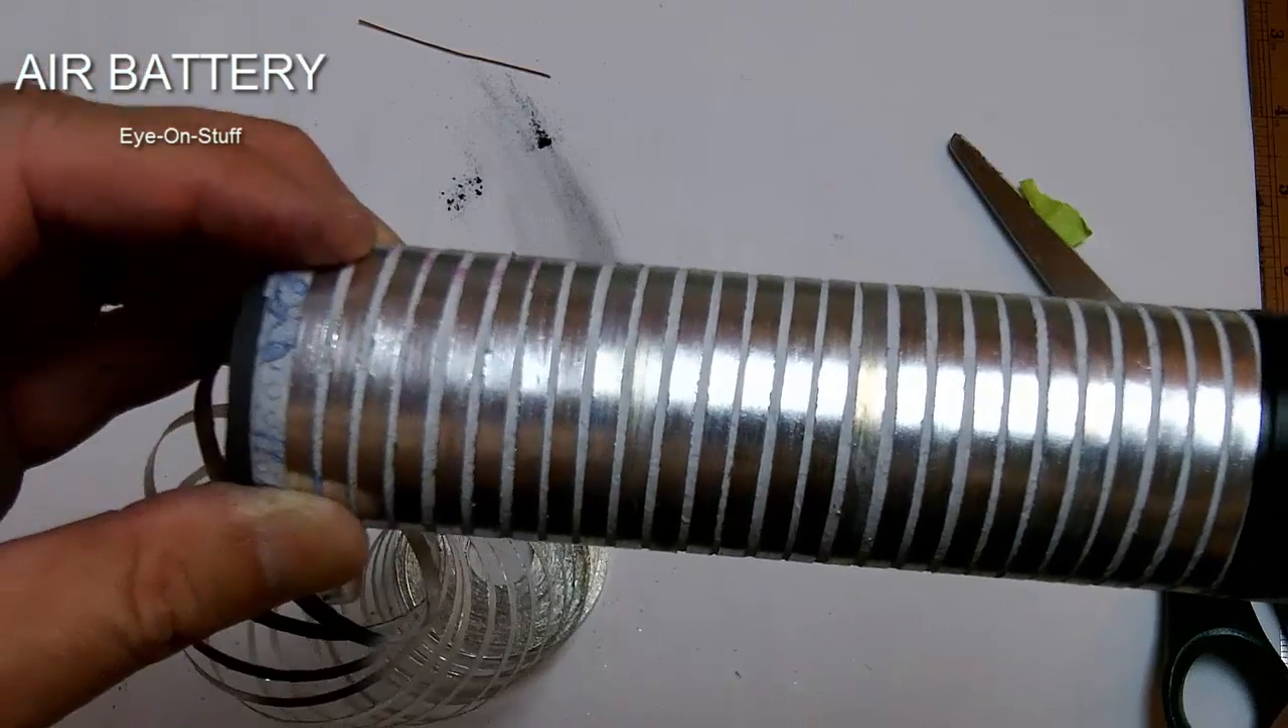Okay, so here is the rod wrapped with magnesium ribbon.